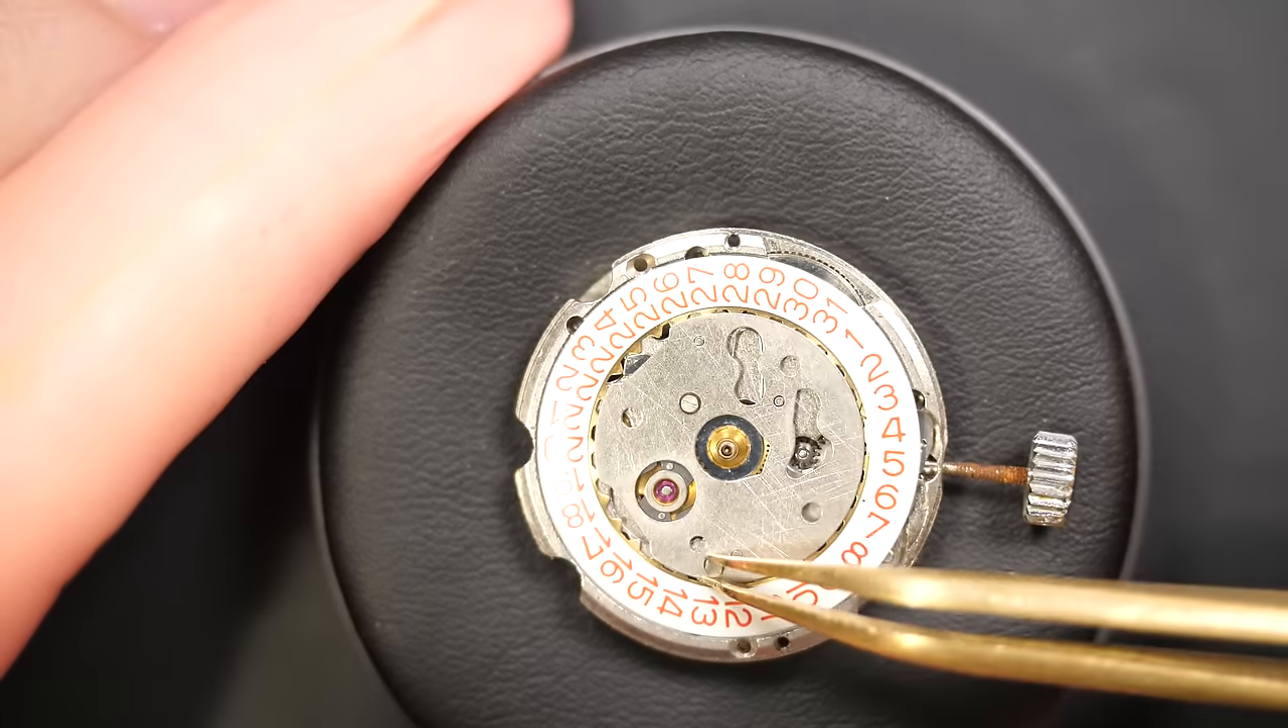Okay so now the dial is out.